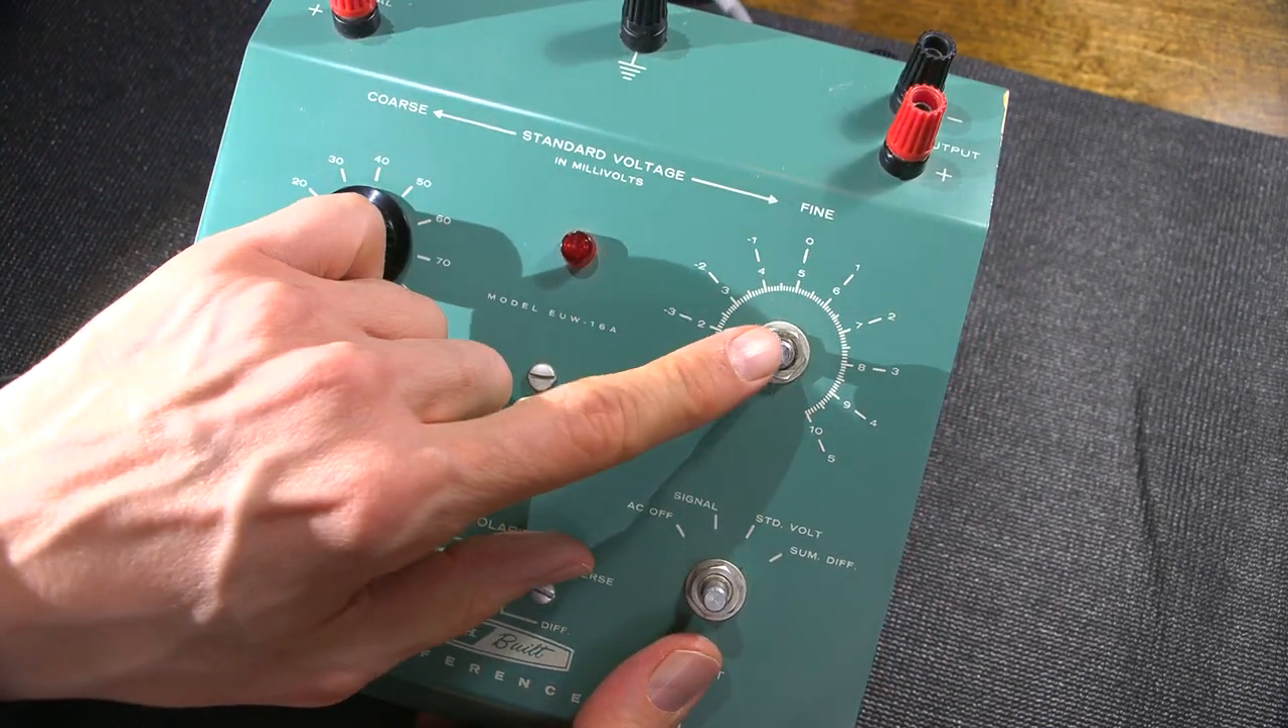So now I just need to get the knobs back on the front here.